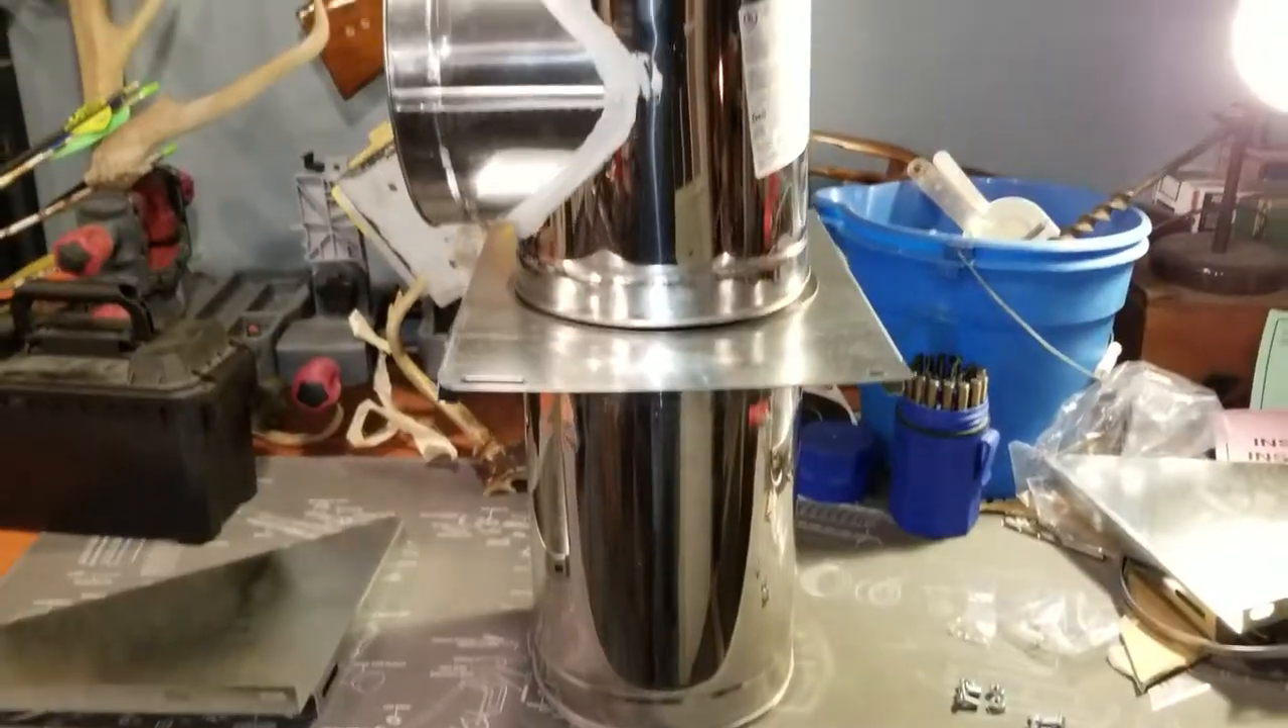So, we have the tee sitting on the support plate, and then there's a 12-inch on the bottom.